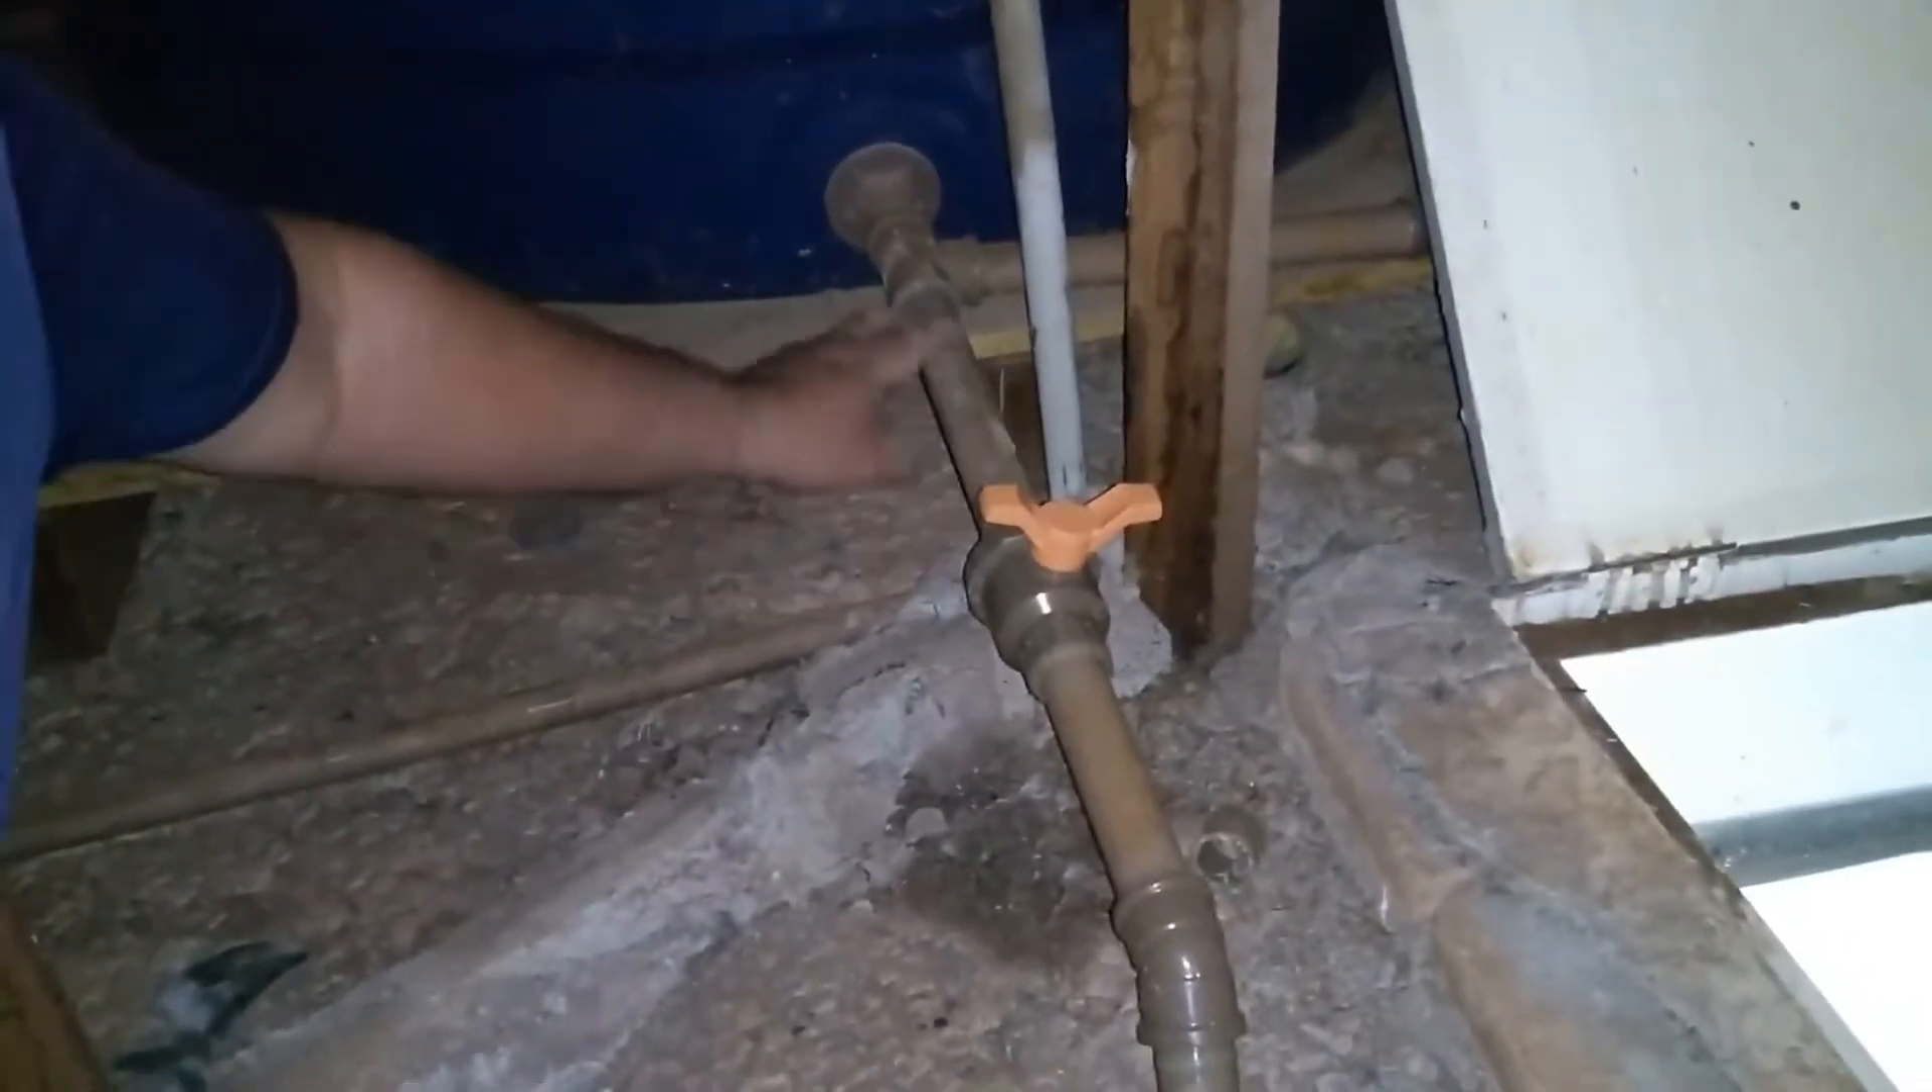Então, aqui ó, é um cano de uma polegada, instalei esse registro já, tá?